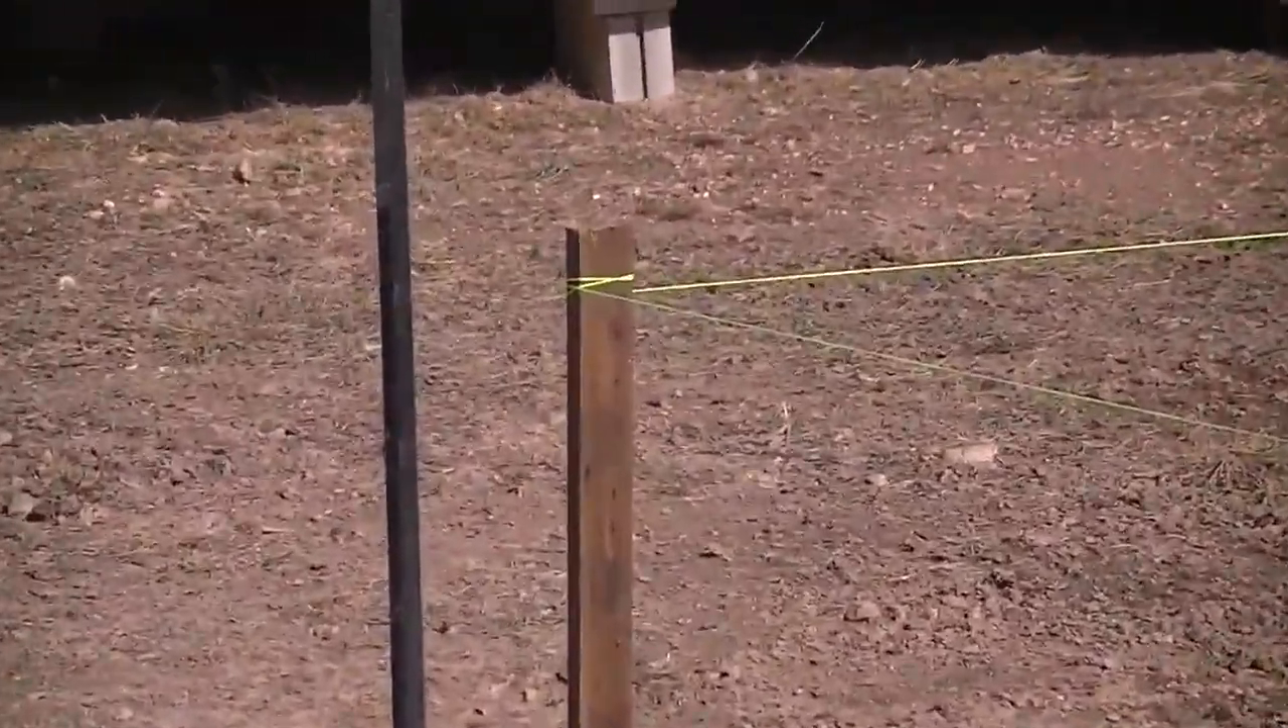See we've got the string line attached here. To the outside corner of the posts.